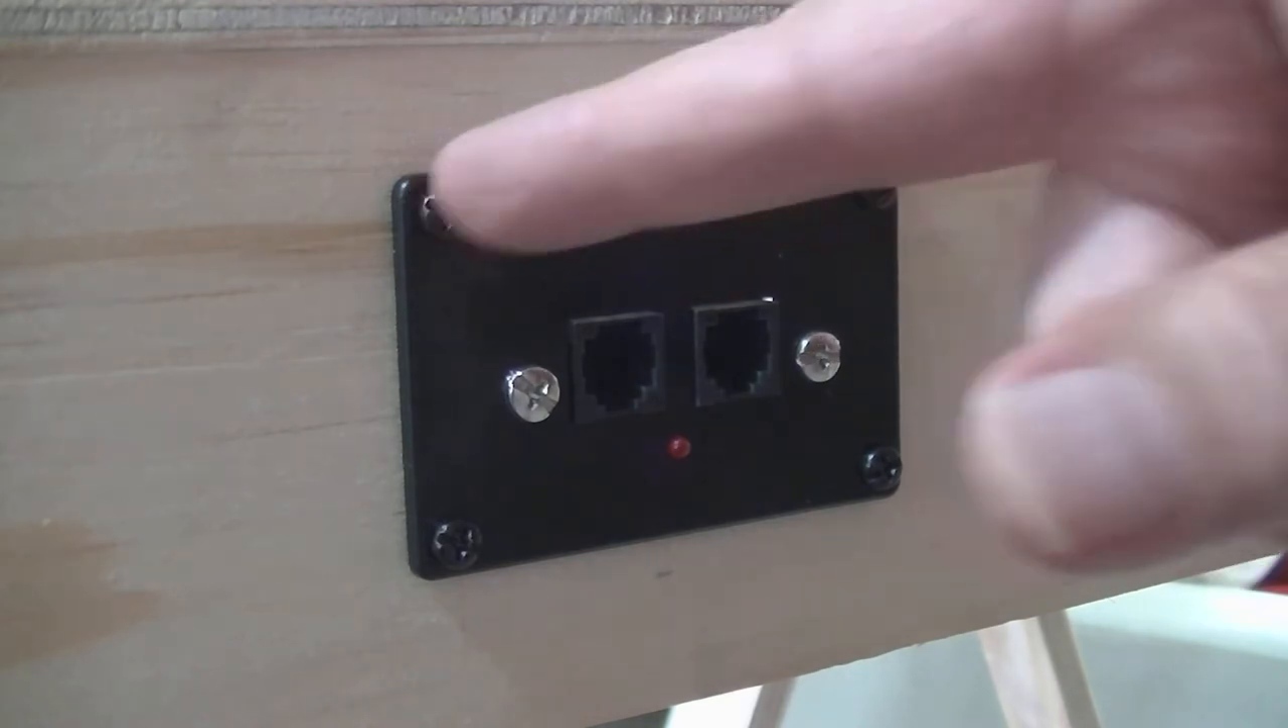All right so that is the panel installed.